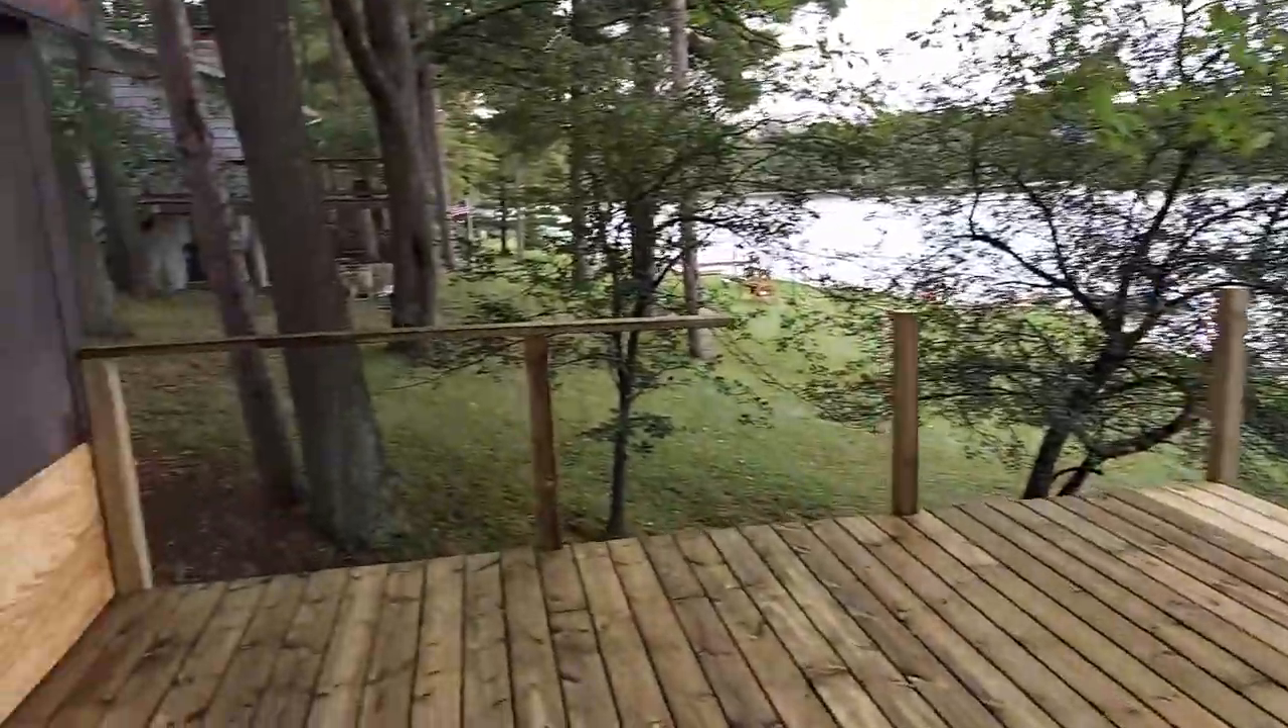I've got all my railing posts installed.